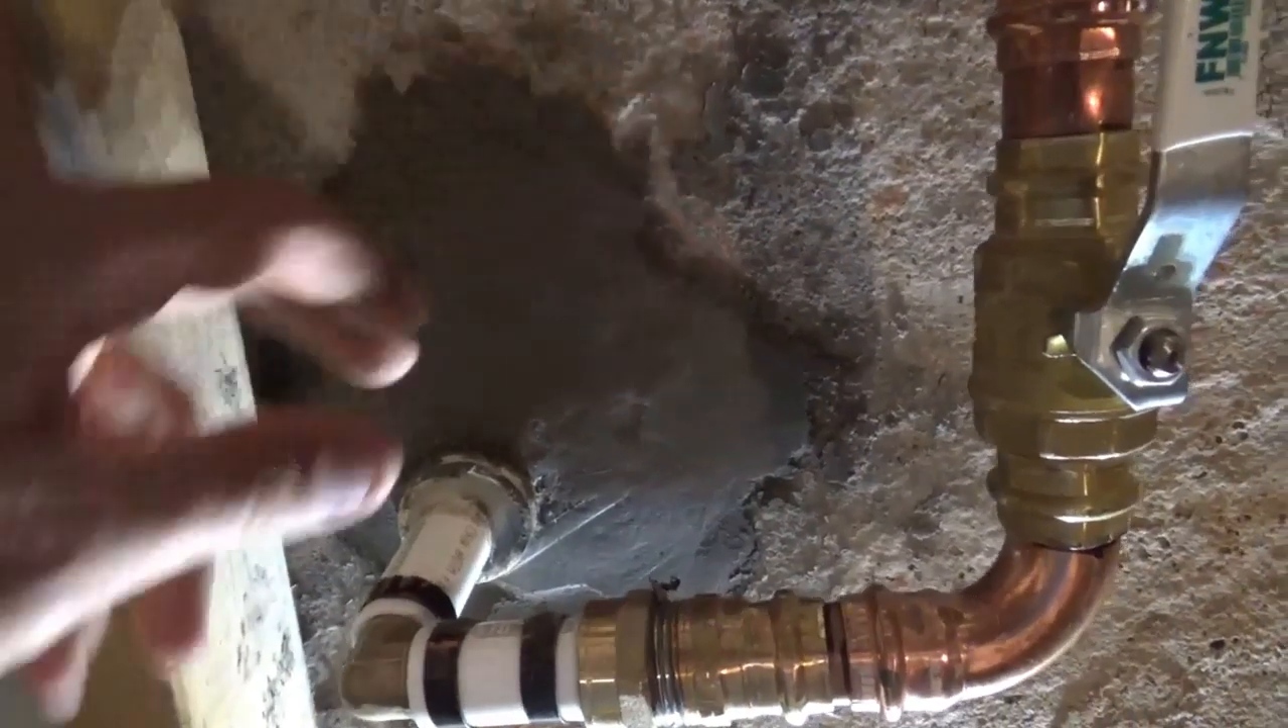Alright, so we've got the hydraulic cement in place. We've got our pipe coming through the wall.